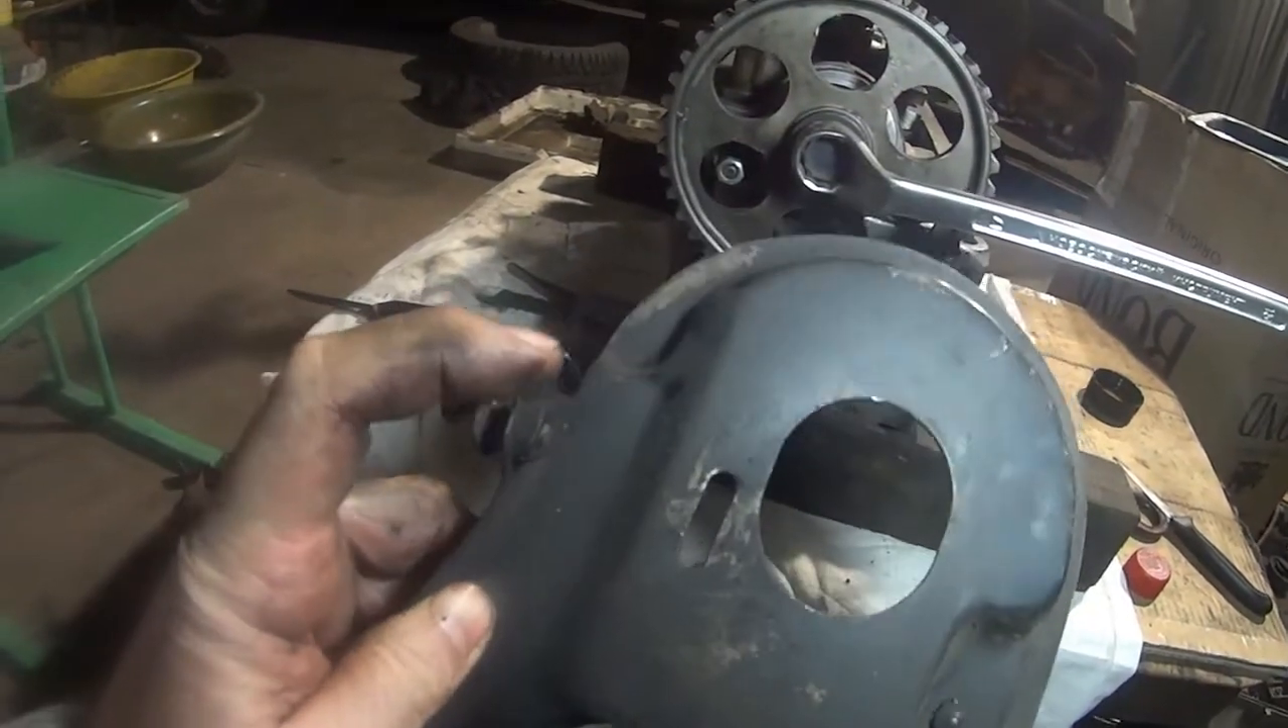Кожух который сзади ставится сейчас я его не поставил.